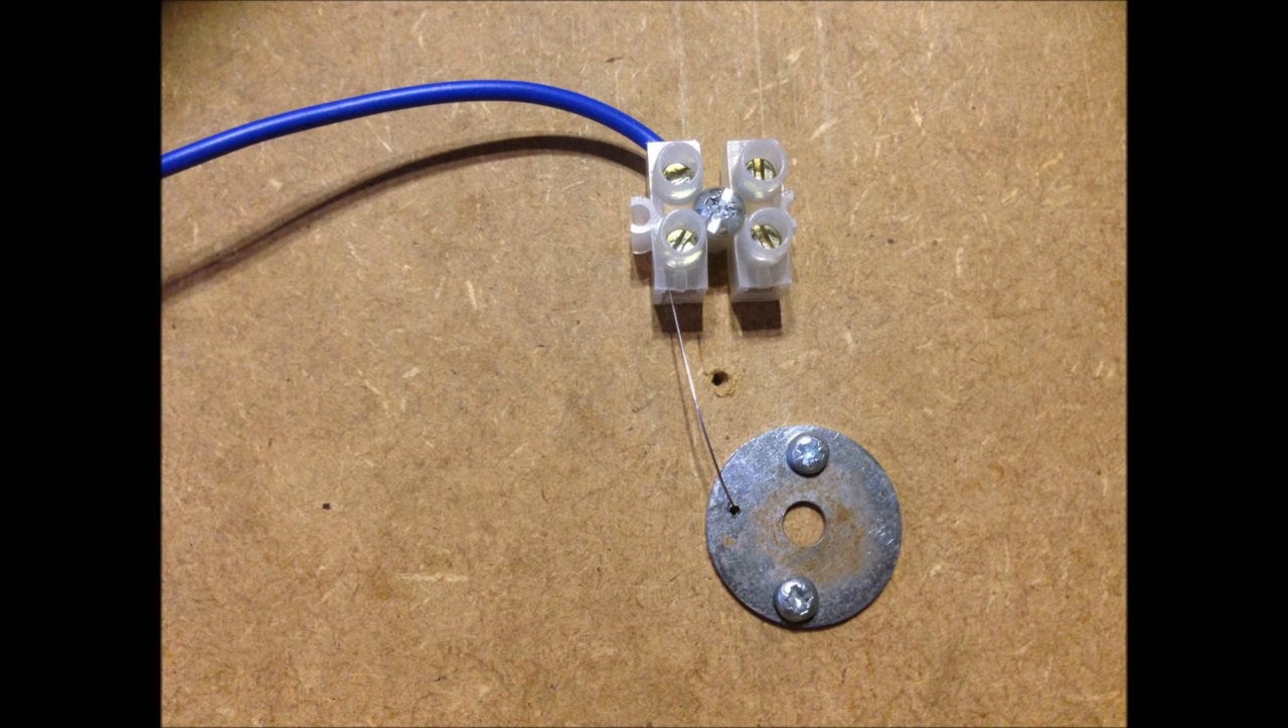A terminal block is screwed nearby and a length of electrical wire is within it.